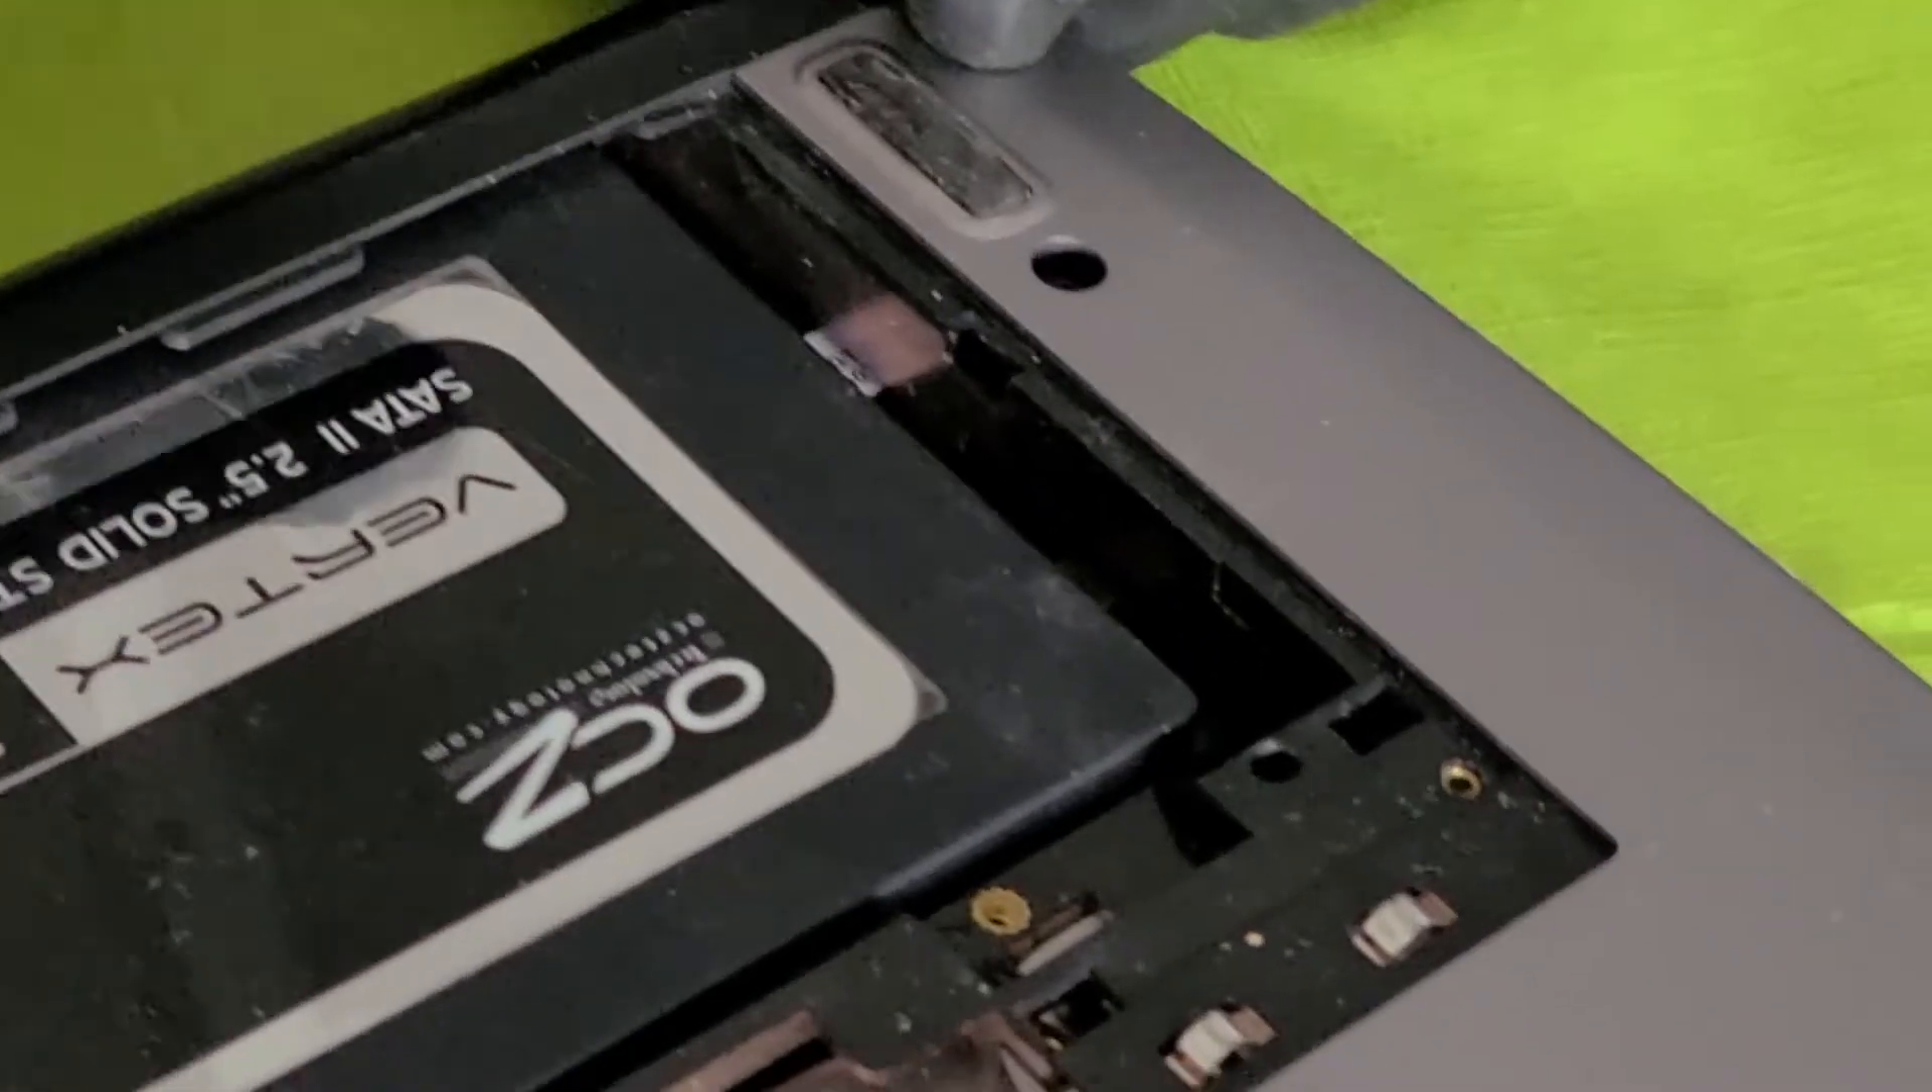Now there is a little space here because originally this computer had a caddy.